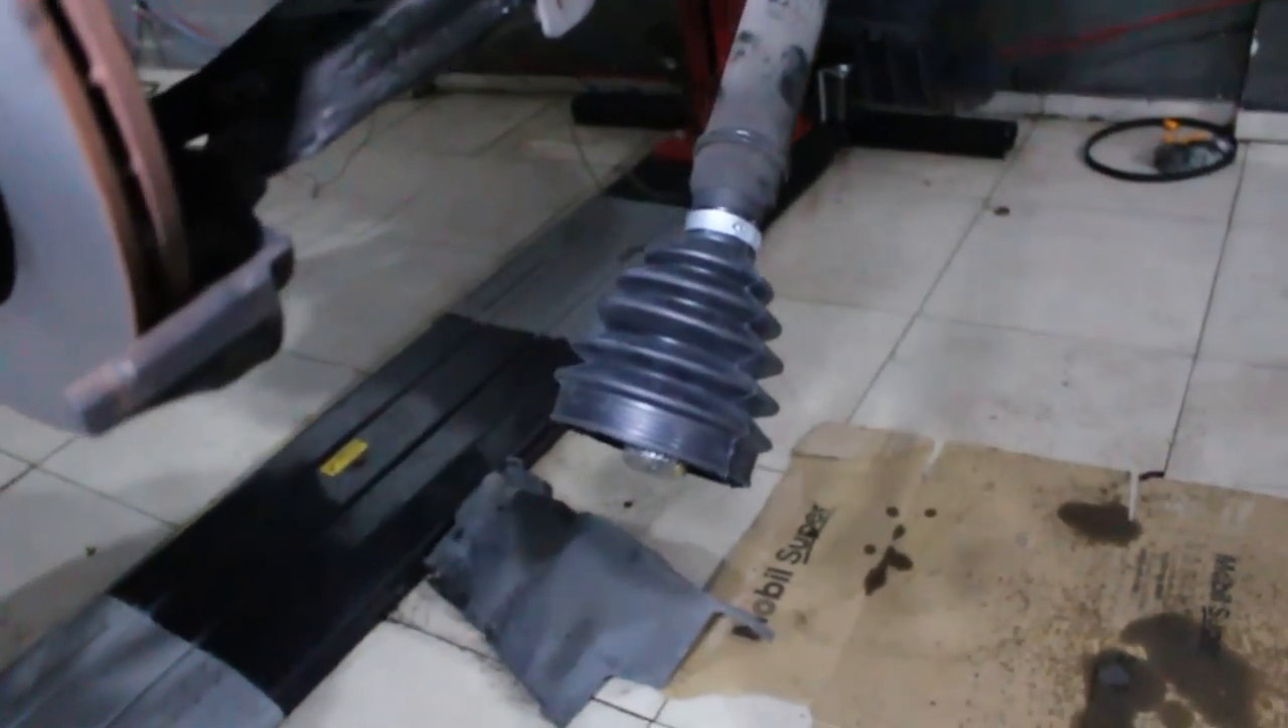Coifa já nova instalada ali. Homocinética já aqui.